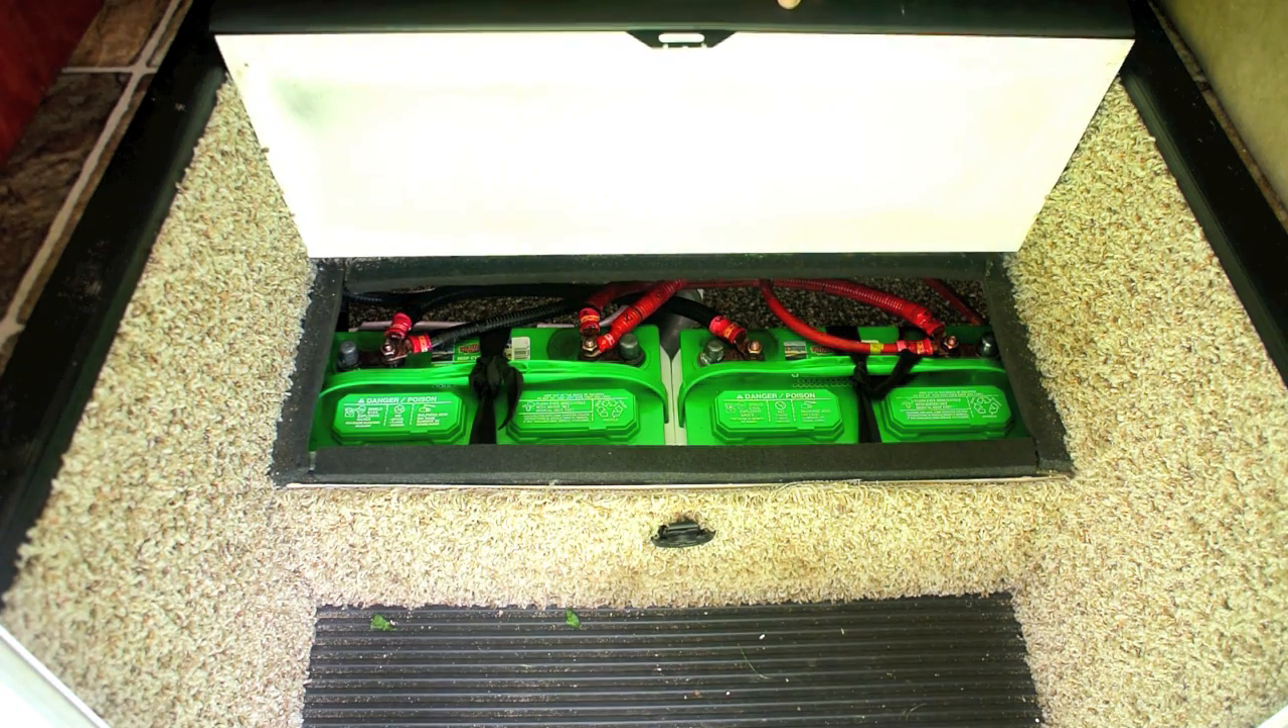Okay, now I got the batteries installed.